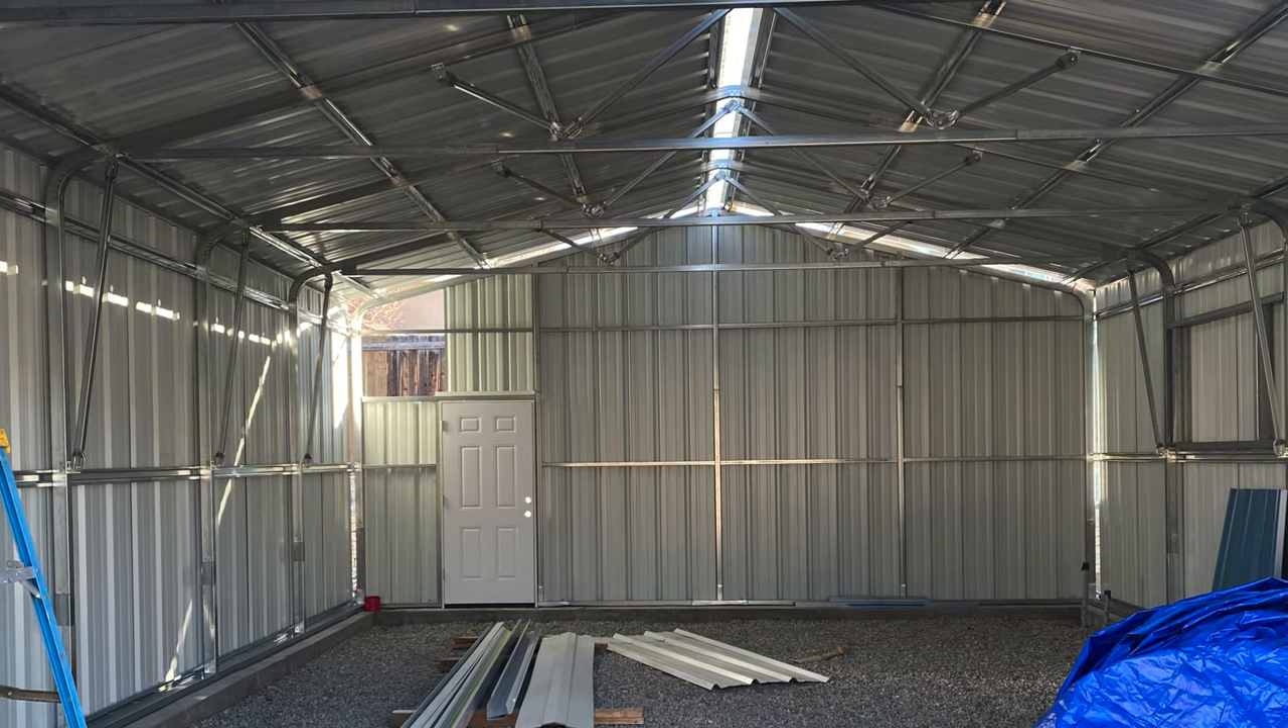You can see we still have the gravel inside we still have to put the slab in place.